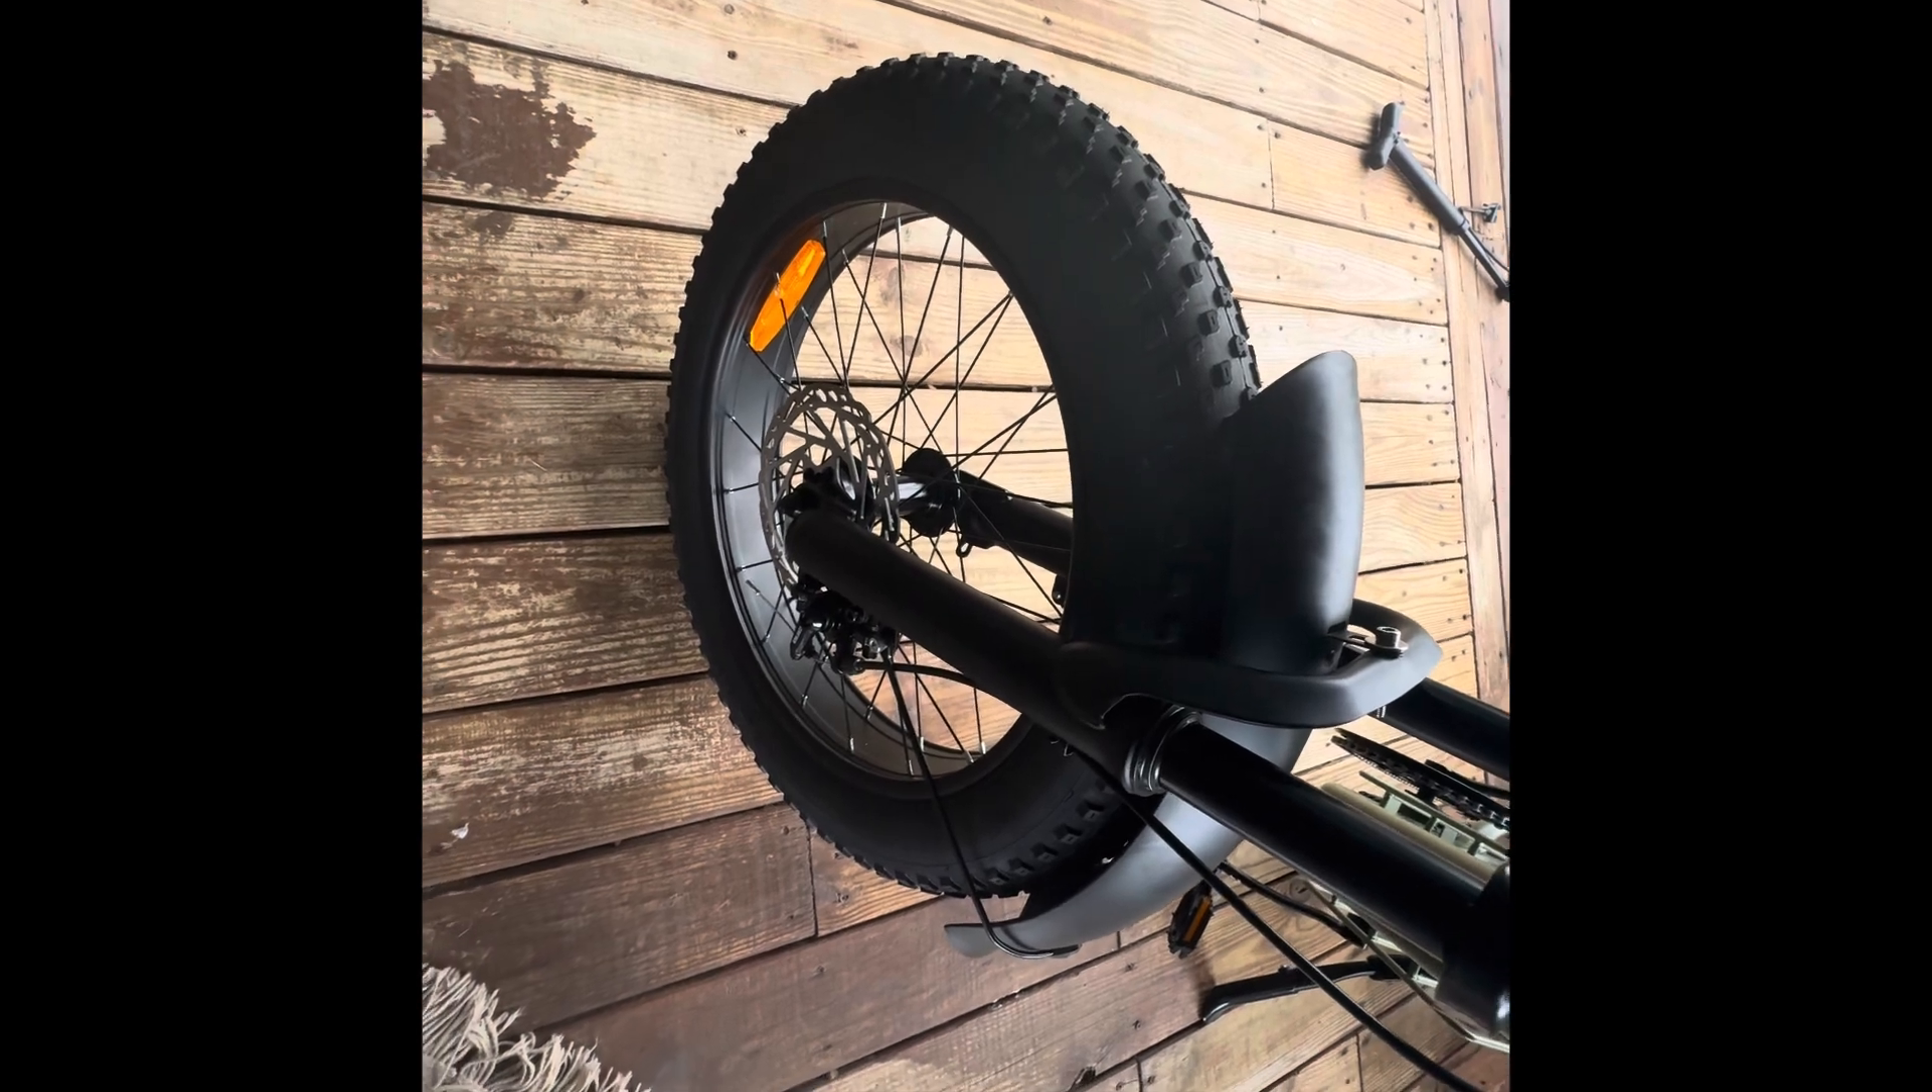All right the fender went on just fine.